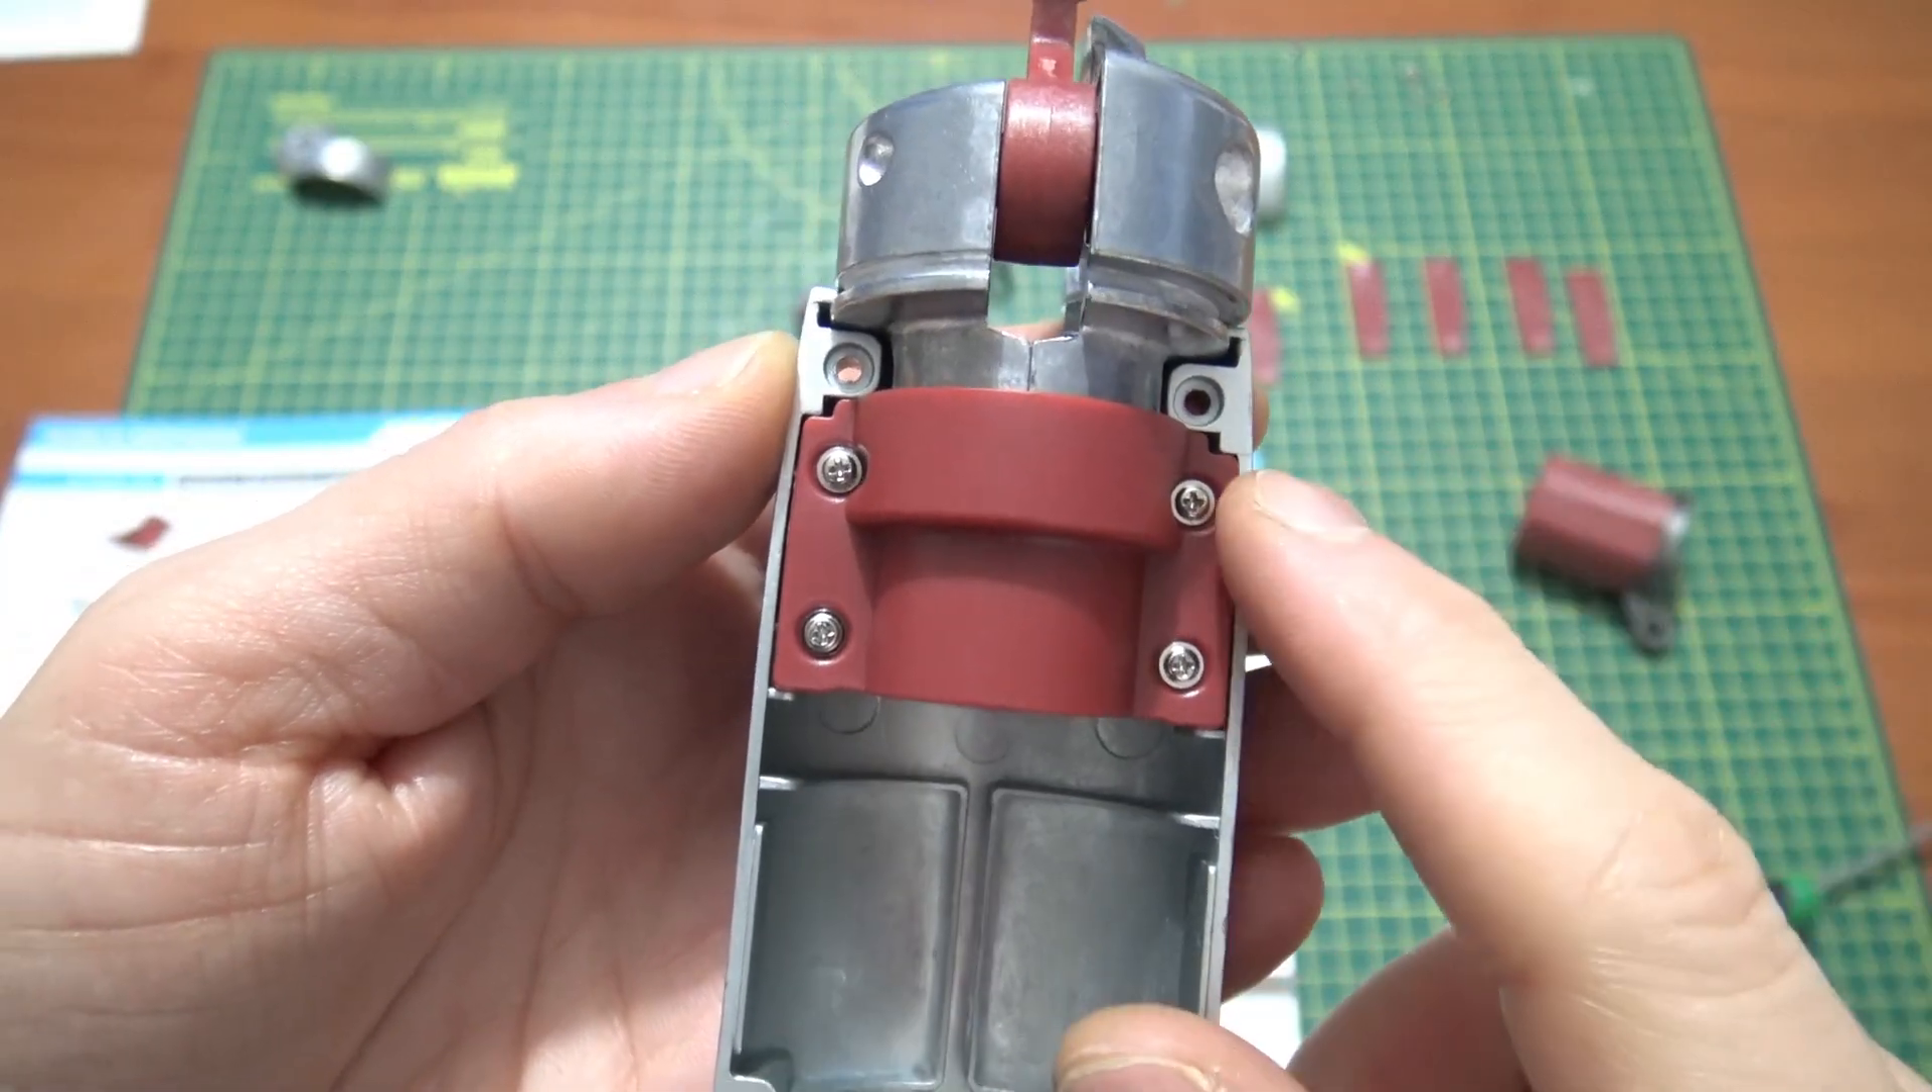Eccomi qua quattro vite messe non erano quelle lunghe ma erano quelle corte.